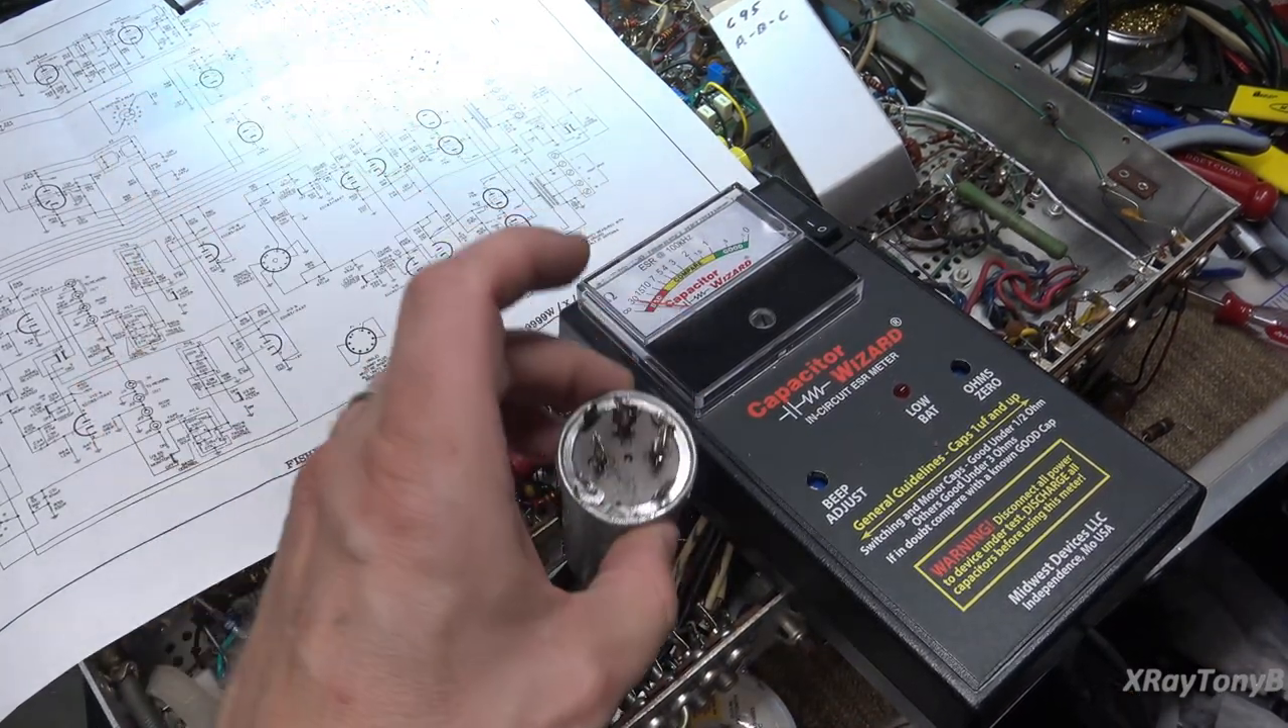I've pulled out the capacitor c95 a b and c and here's an example of what i'm talking about.